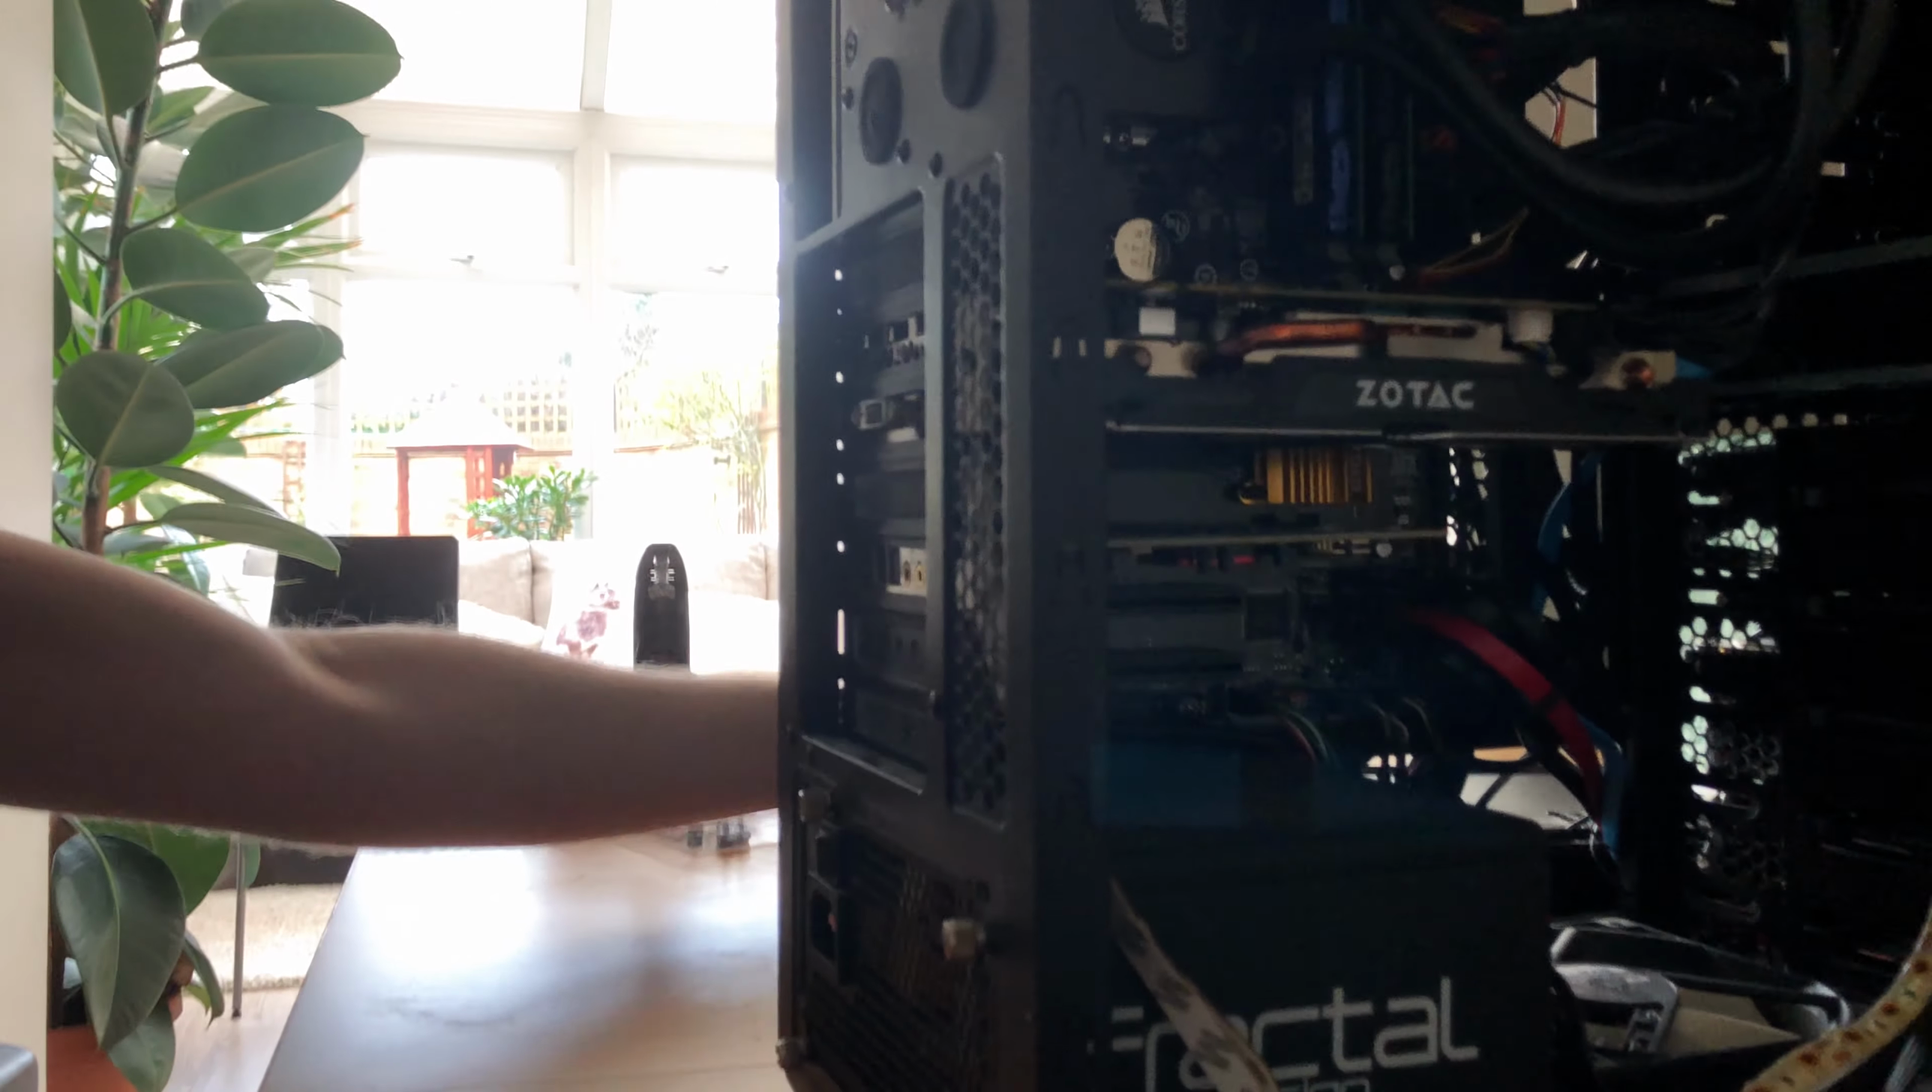So what I've done here I've just taken off the sides of my computer.